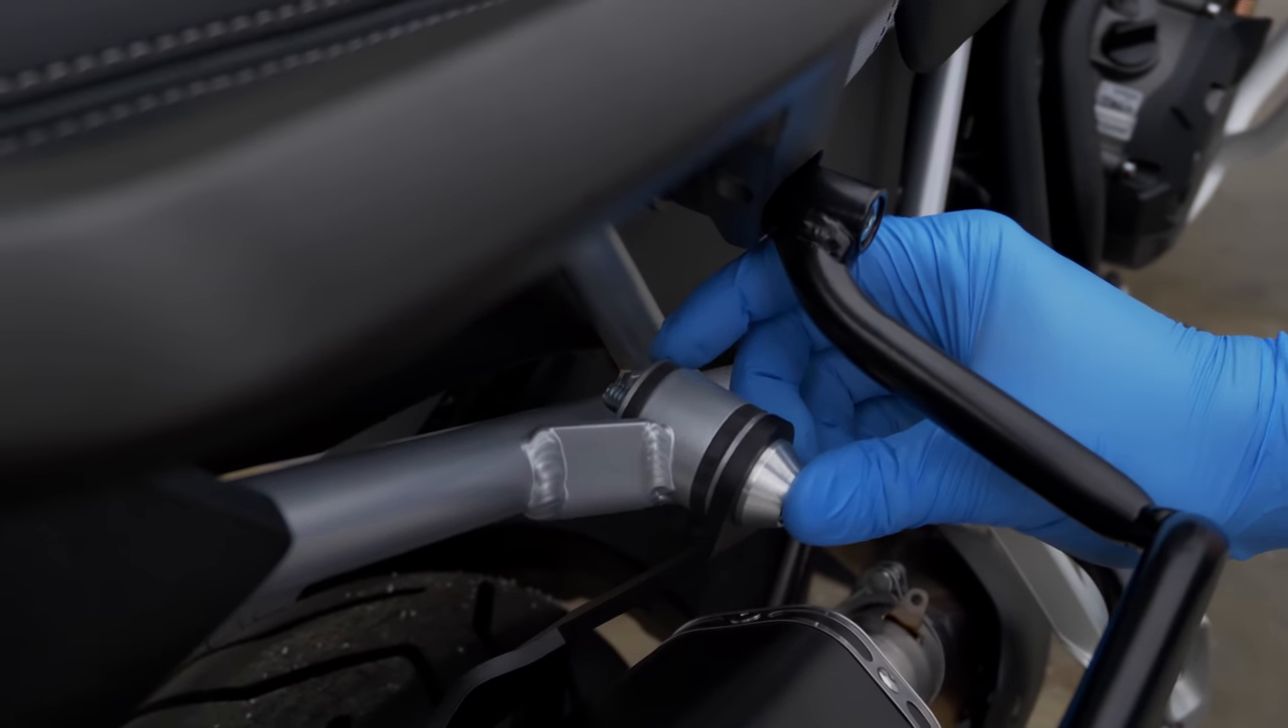If you look on the back side you can see a little bit of the screw here hanging out.